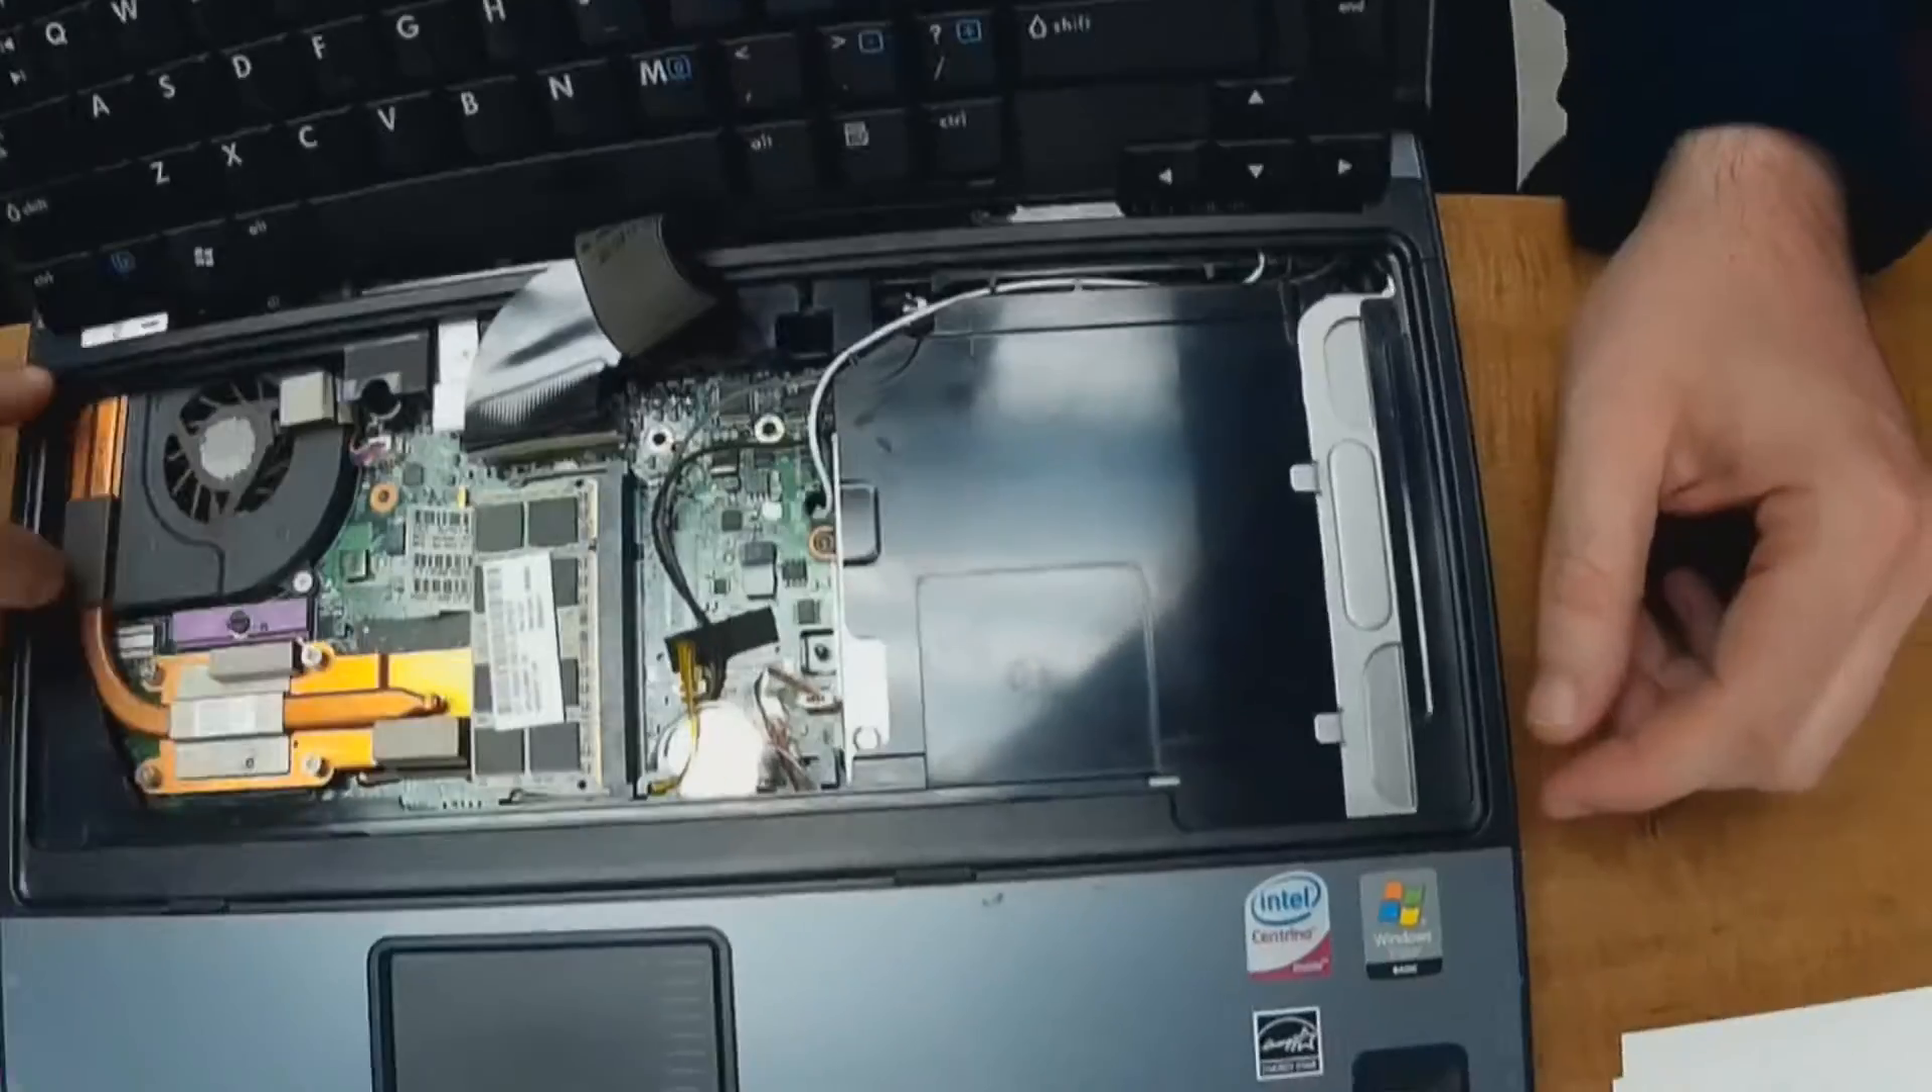Okay, so there we've got the keyboard up and out of the way.